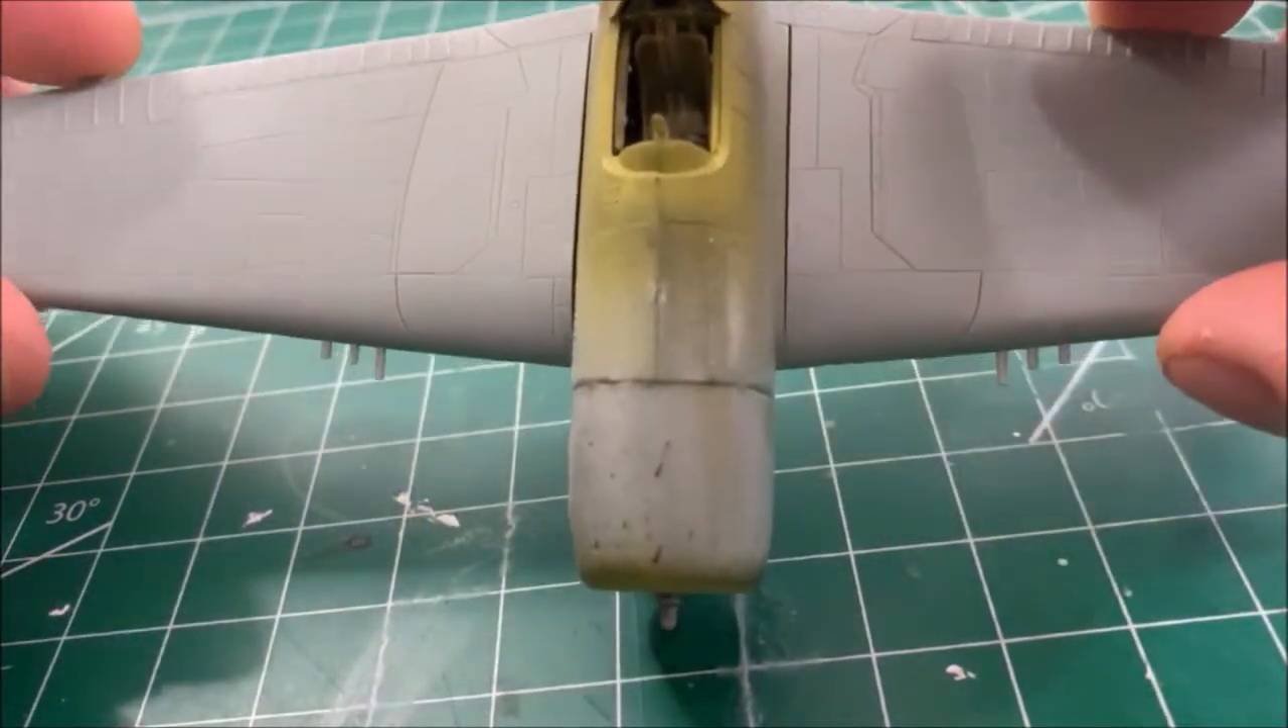So the plane ultimately did go together. It went together fairly well. There are a few gaps that need to be taken care of.